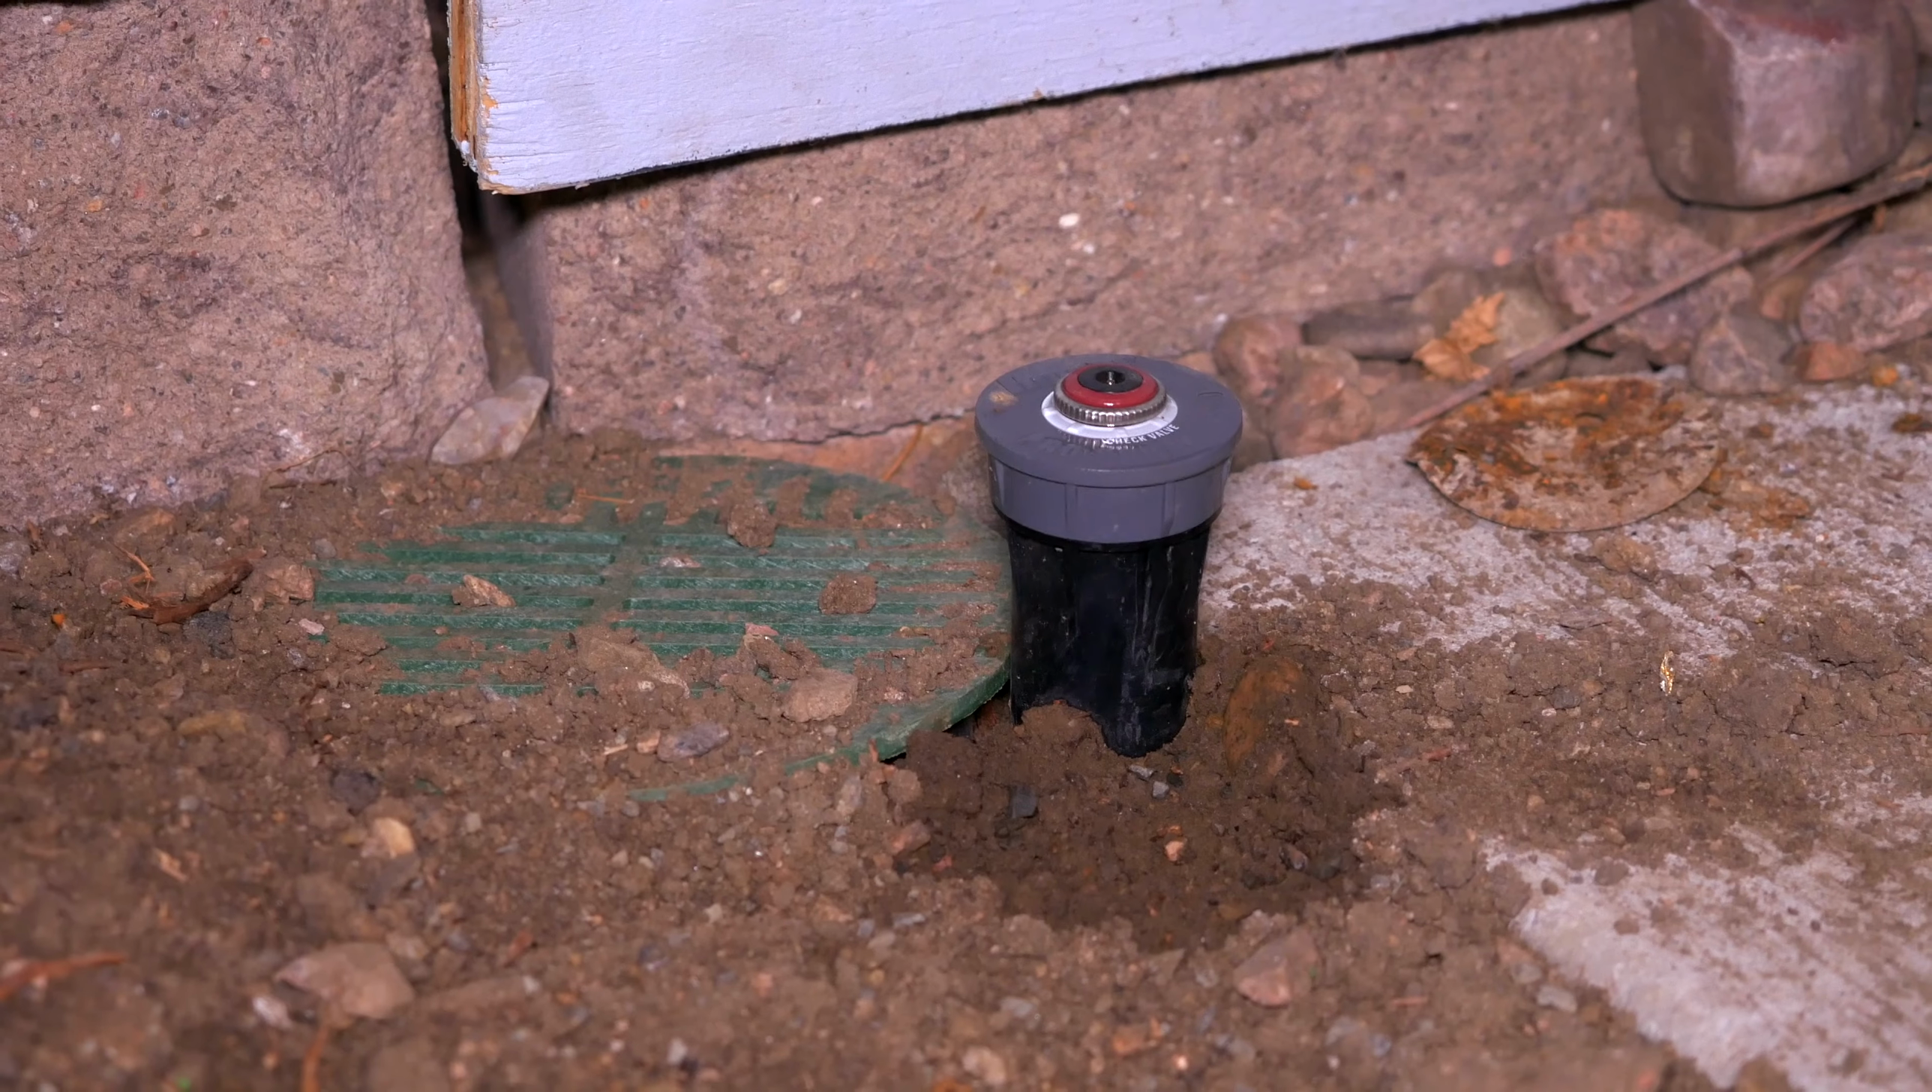As you can see here, this head is poking up way too high.